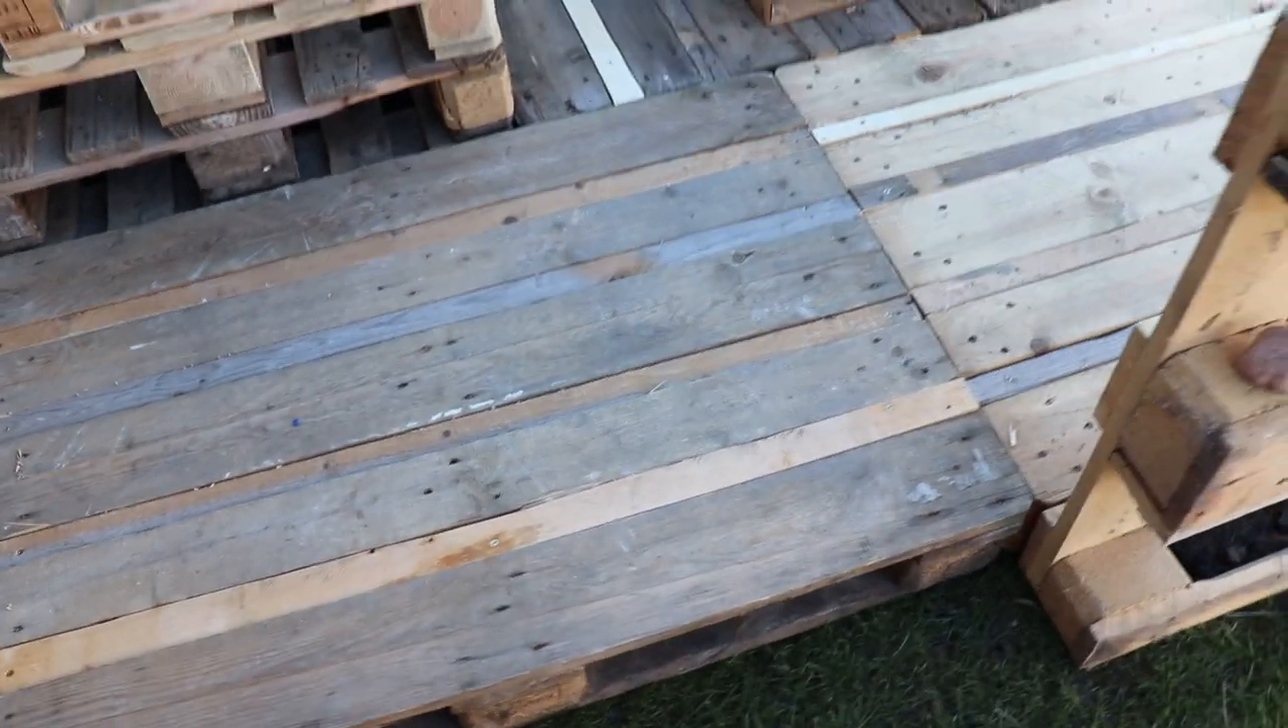Ich habe jetzt die Lücken in den Paletten mit Bretter zugeschraubt.